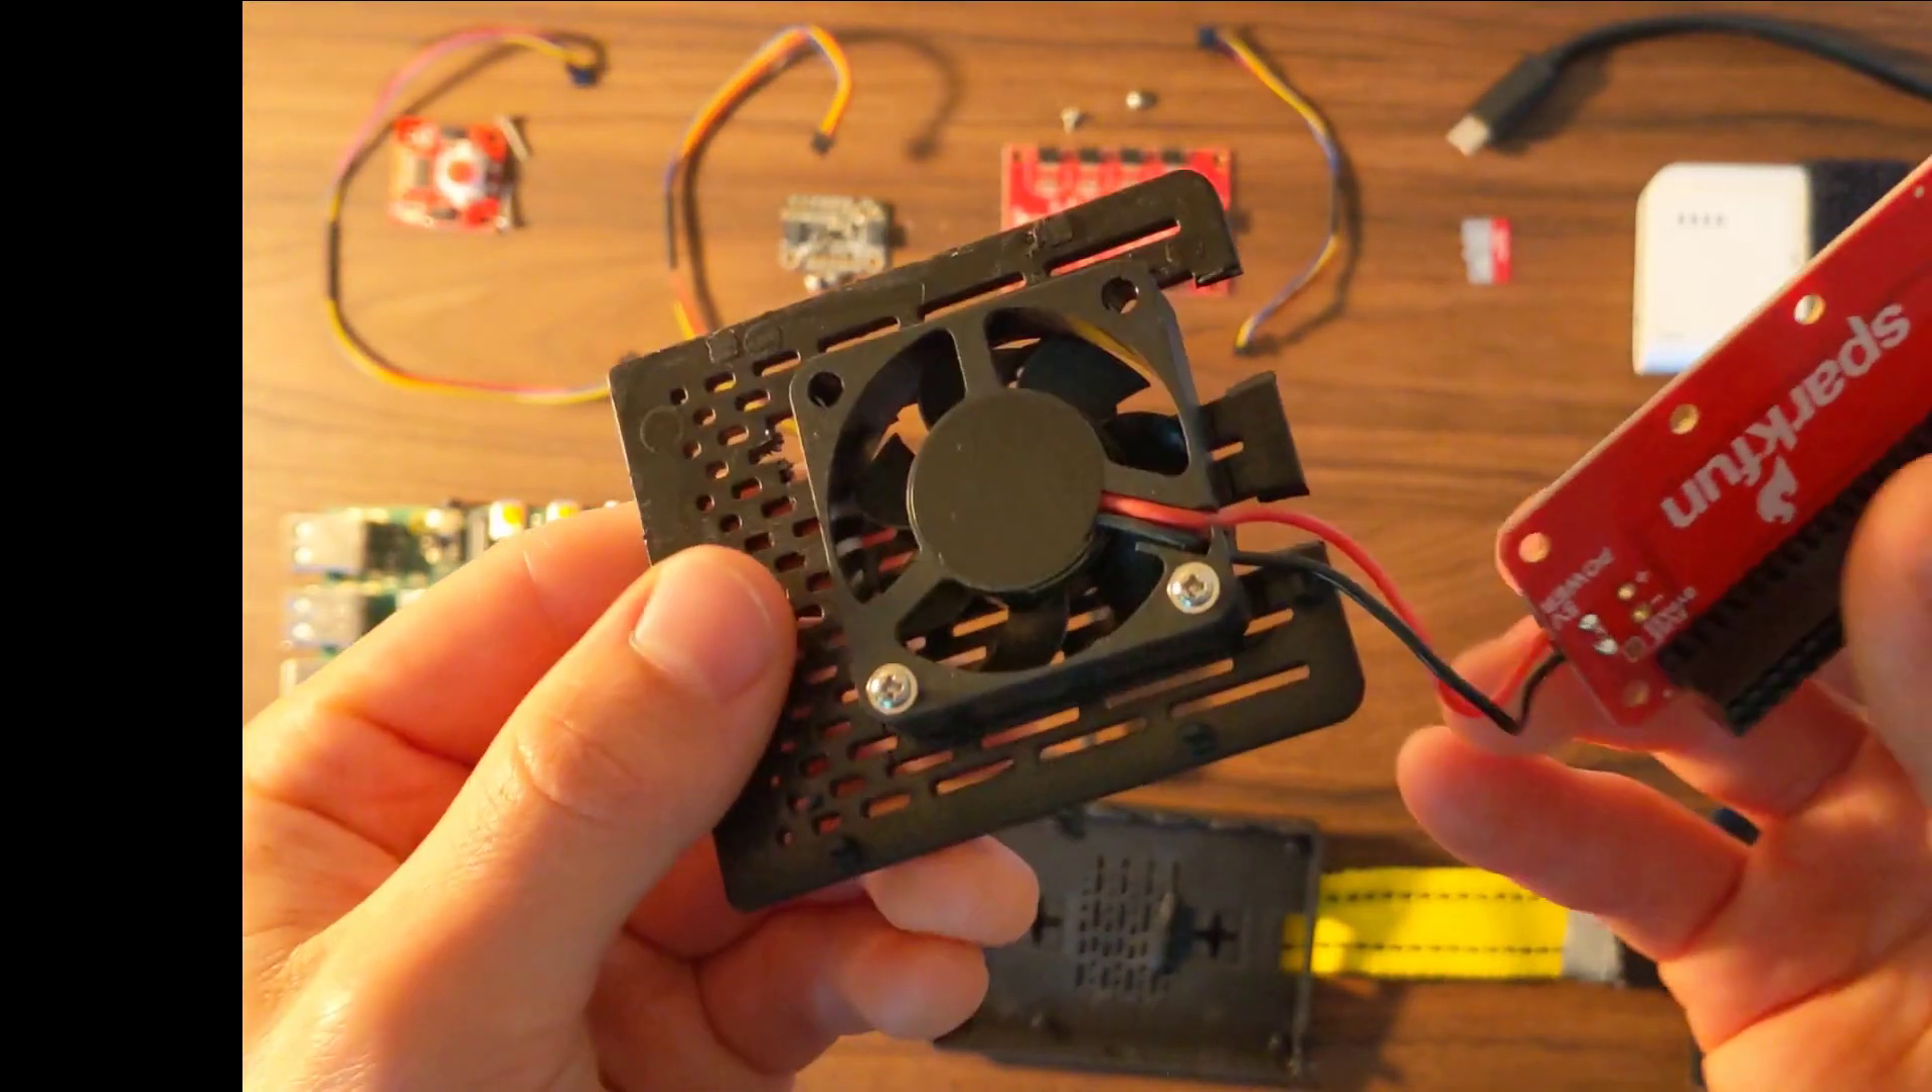So I have screwed in the fan using two of the fan screws.